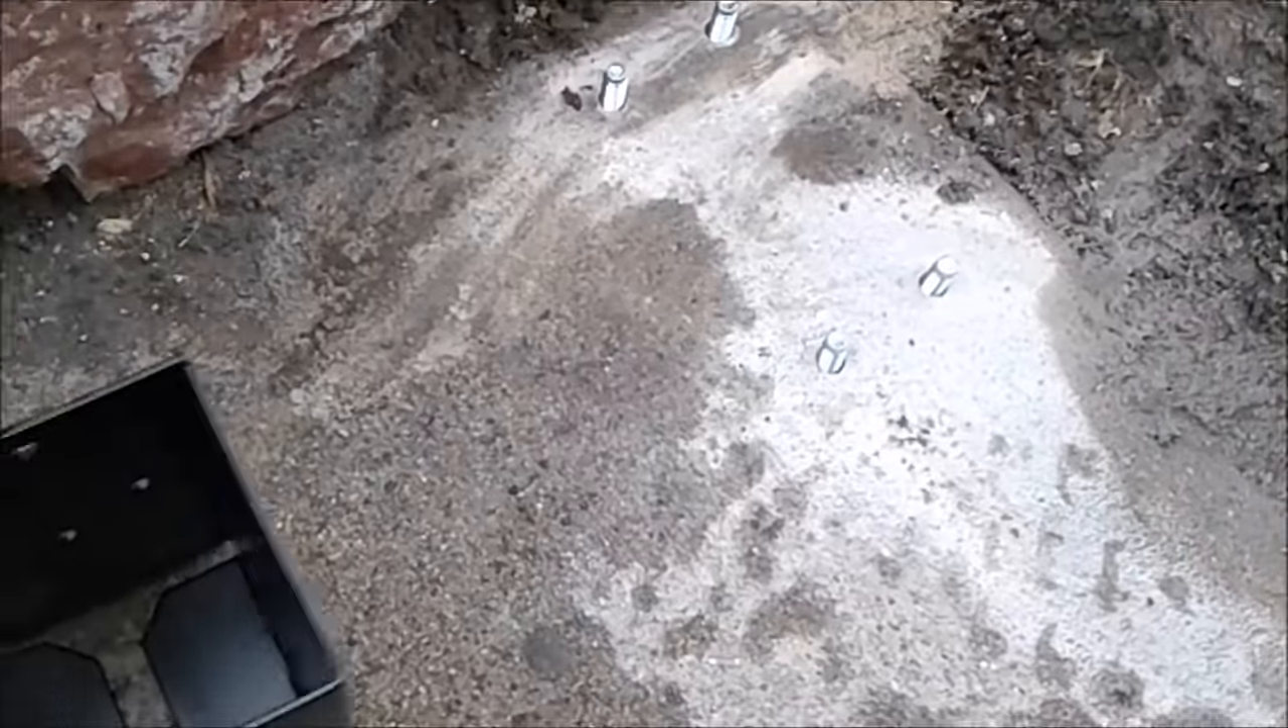So all my anchors are in place and tapped down so now it's time to go ahead and attach the base.